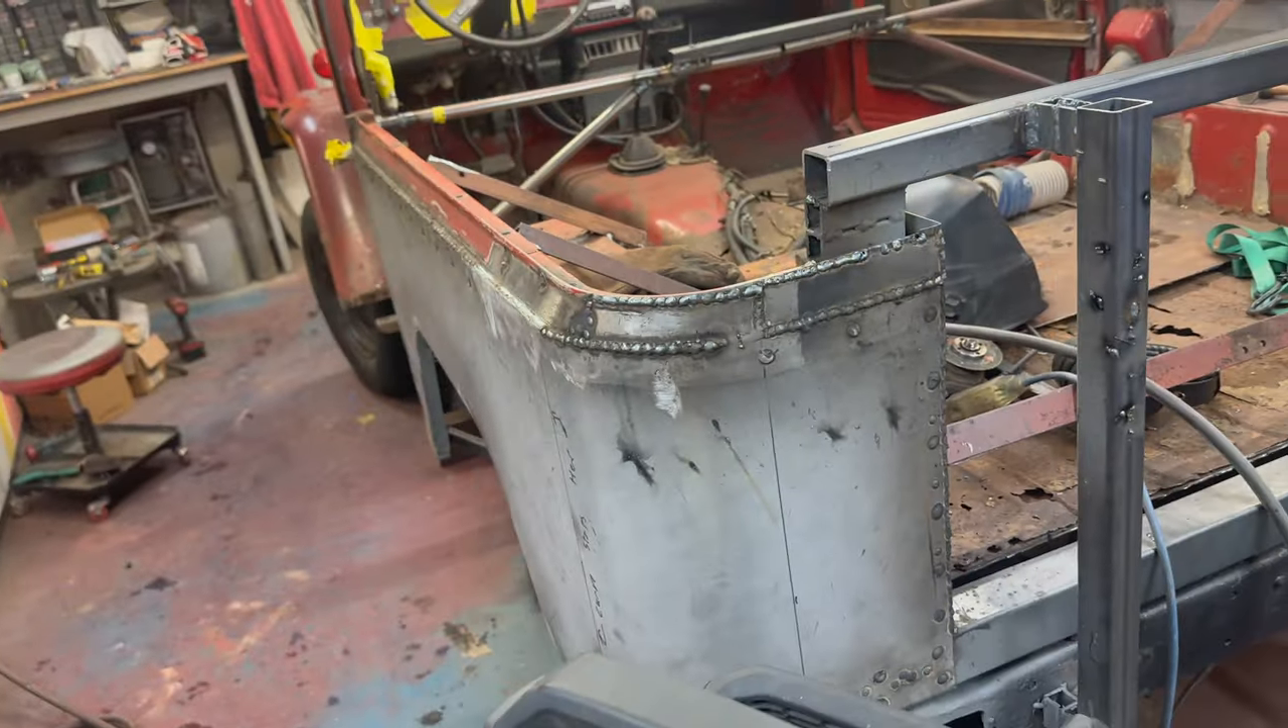Almost got this patch welded up and then we'll grind it smooth.